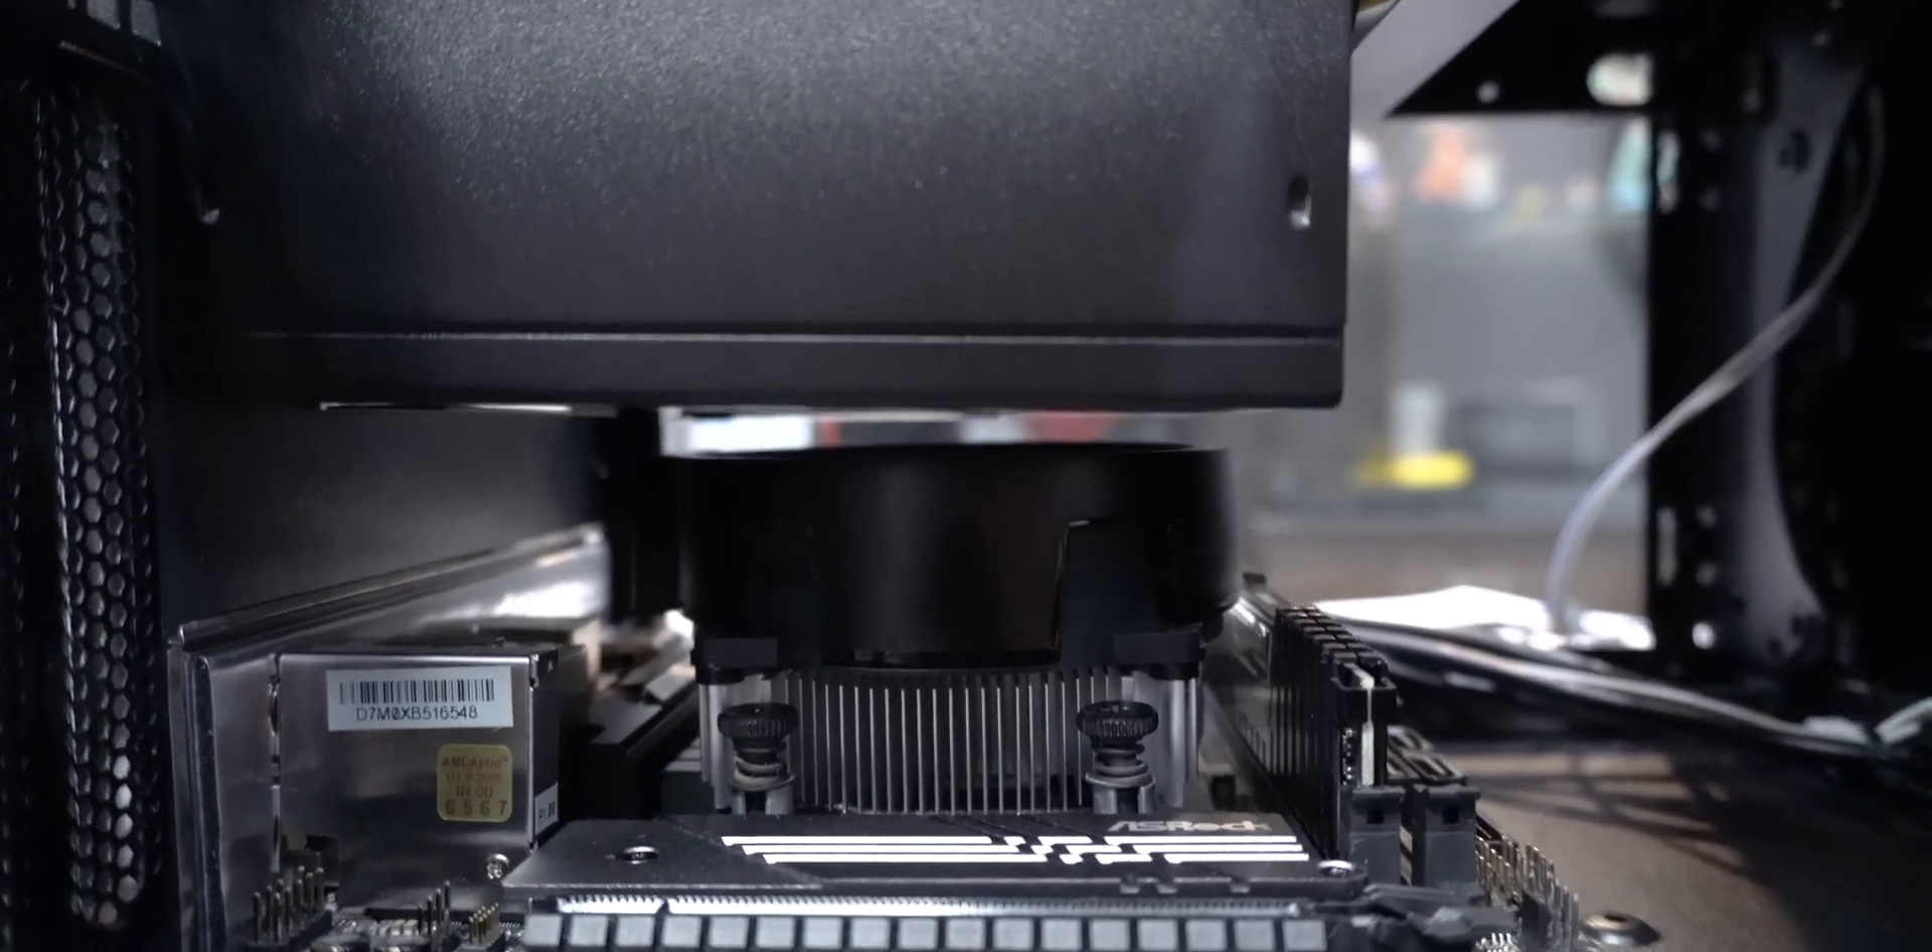And as expected the CPU fan and the base of the PSU are about to kiss each other.